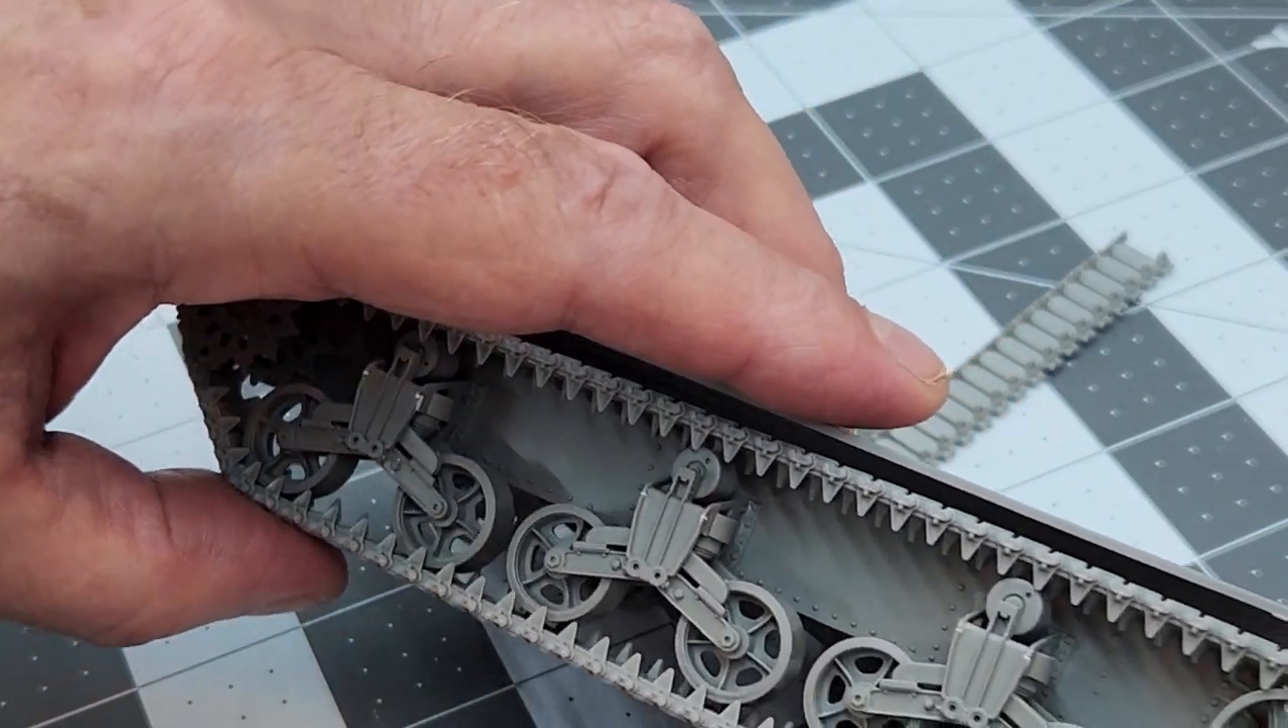So here we can see with the track all attached, uh, kind of how it all supposed to lay.